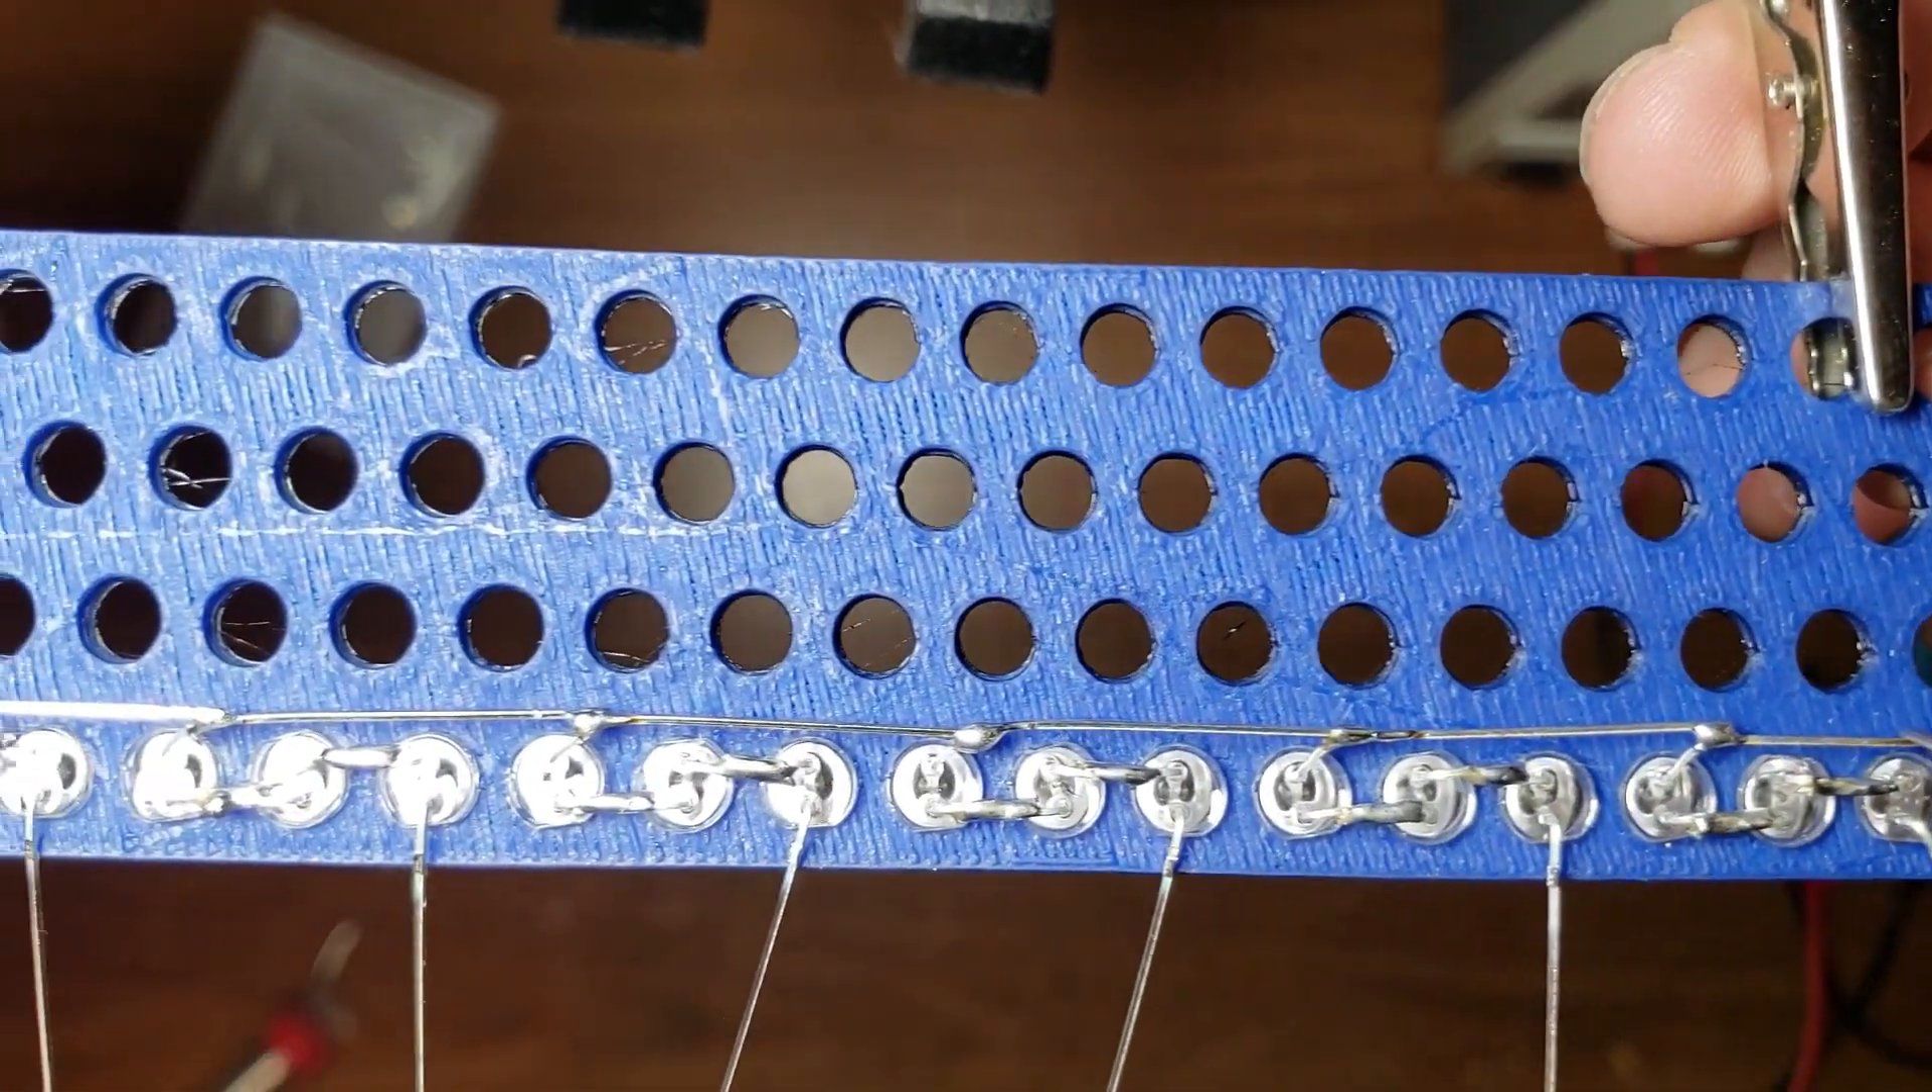Alright, I got all of the leads in between for the series circuits. I got all of those folded over, clipped off and then soldered in place.